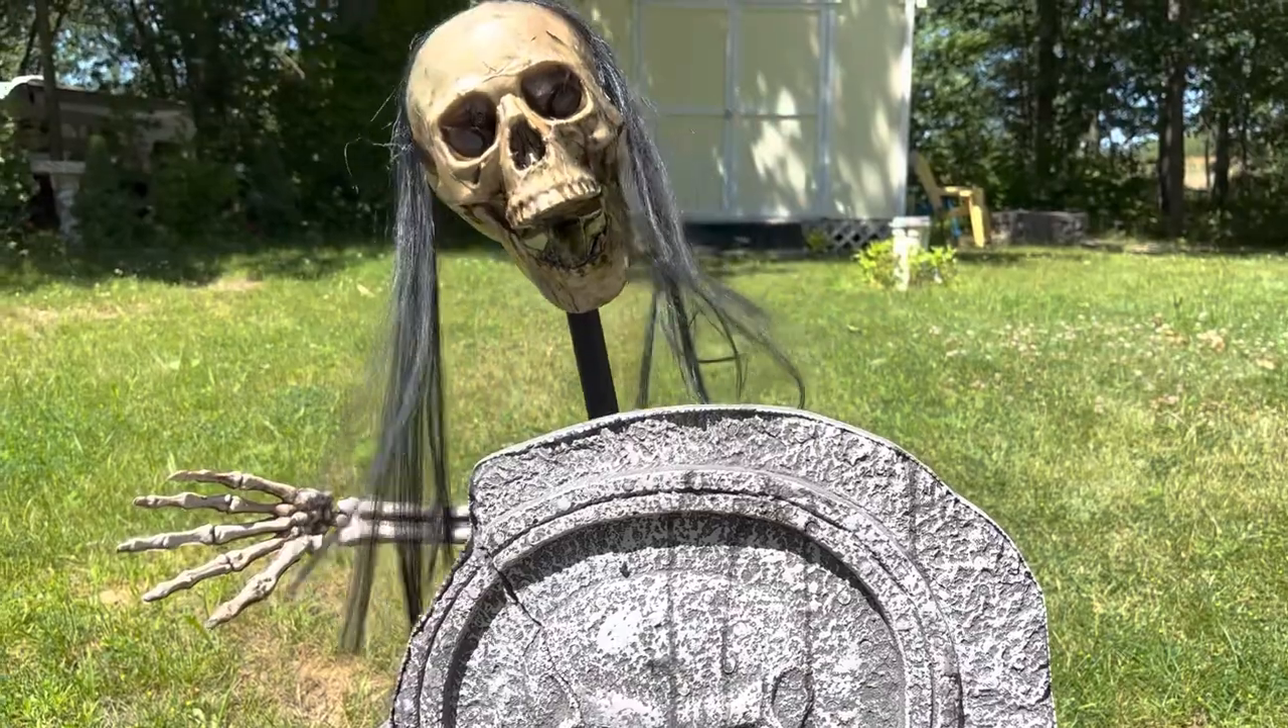I popped the head back on once I was finished corpsing it and then I hot glue gunned on some hair.